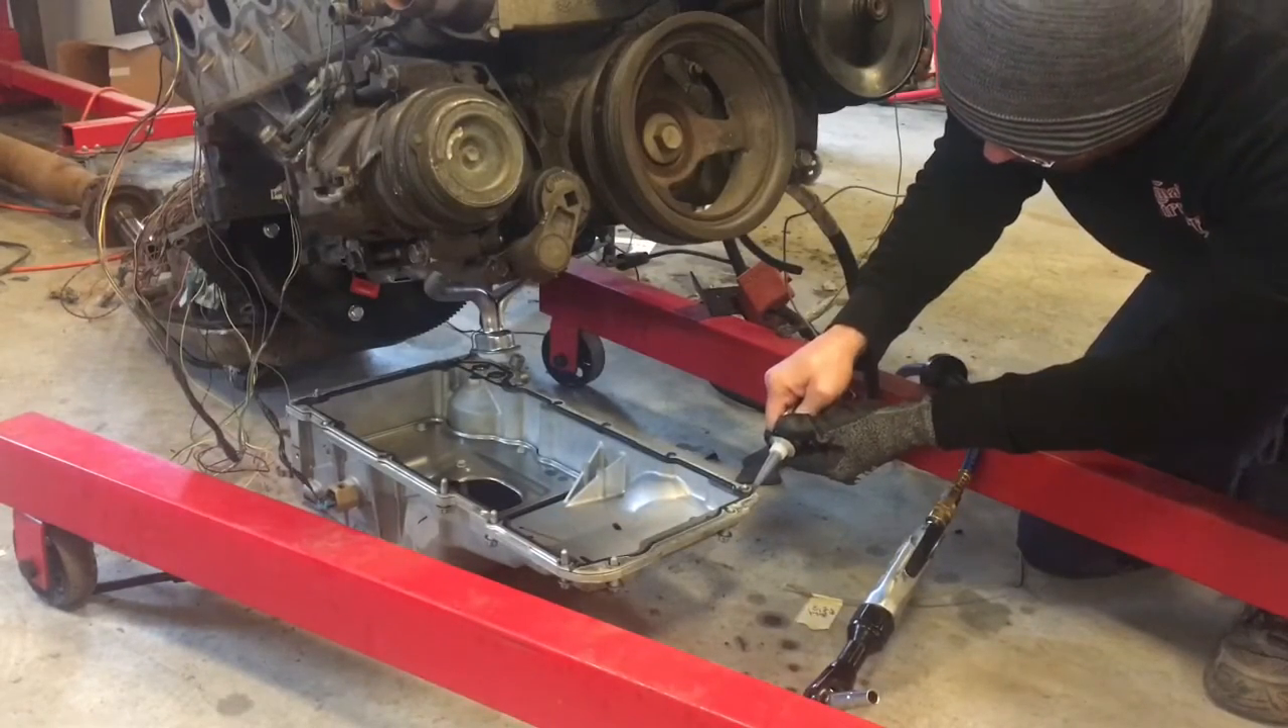So, got the pan down.